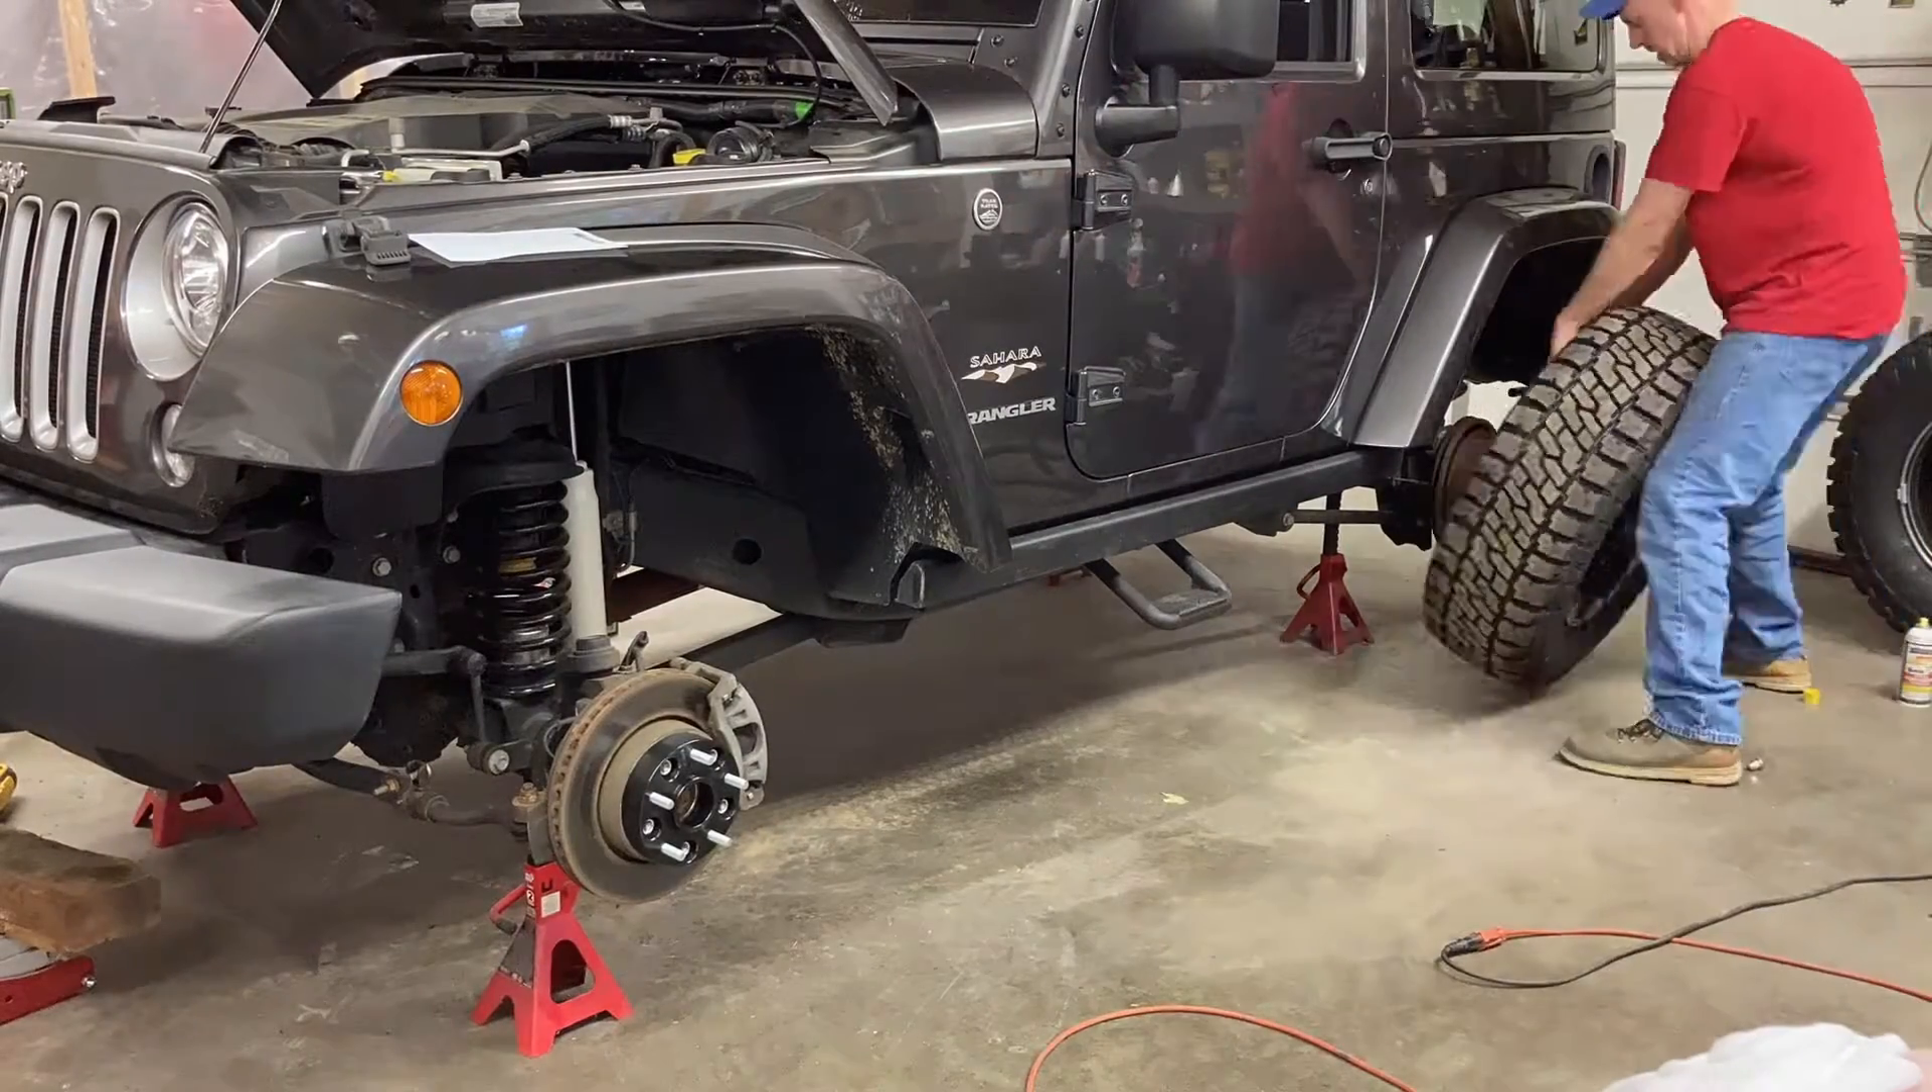Finally the last step. All I've got to do is get these tires on here.